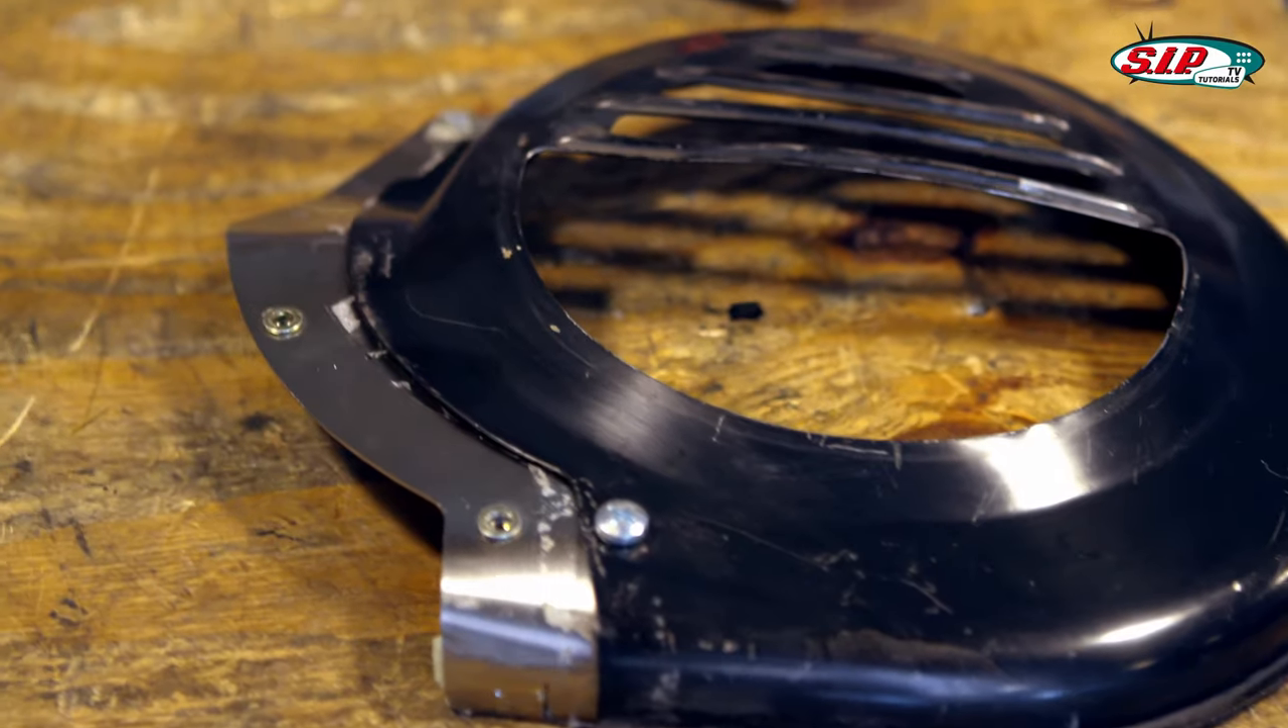I just fixed the metal sheet here briefly with two screws, so I know where the third hole has to go.